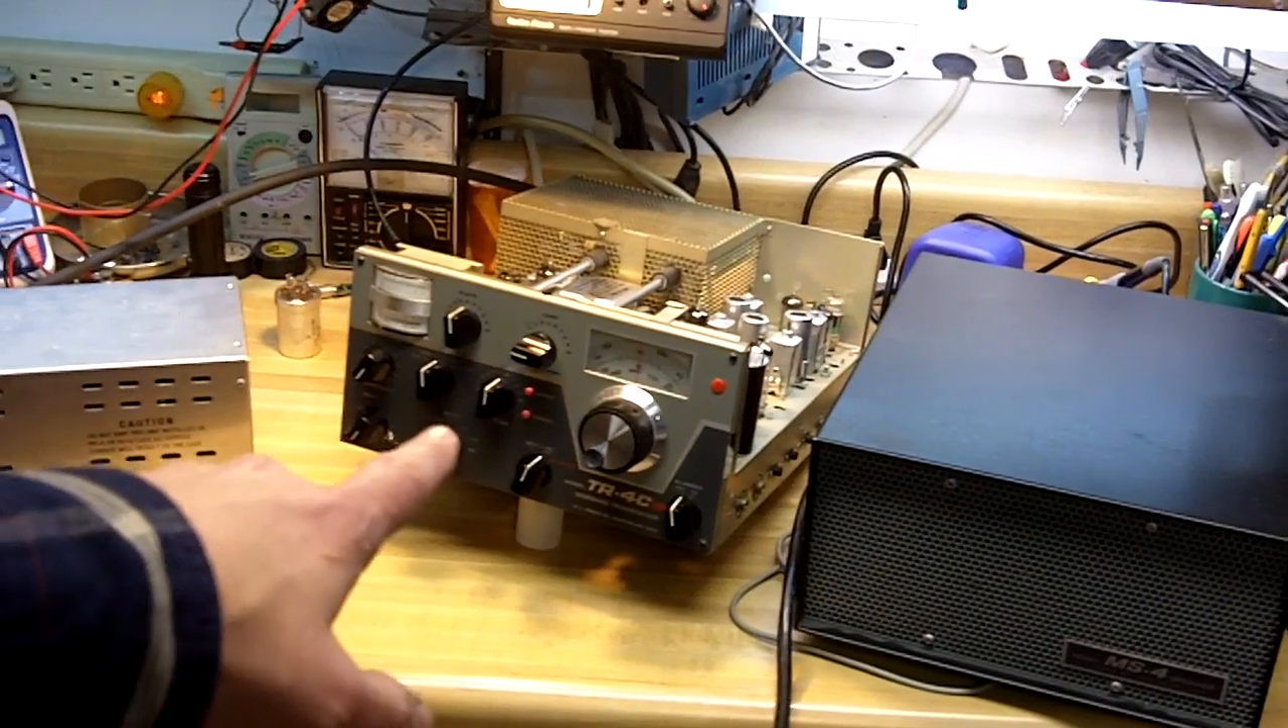I've got the radio still out of the housing.